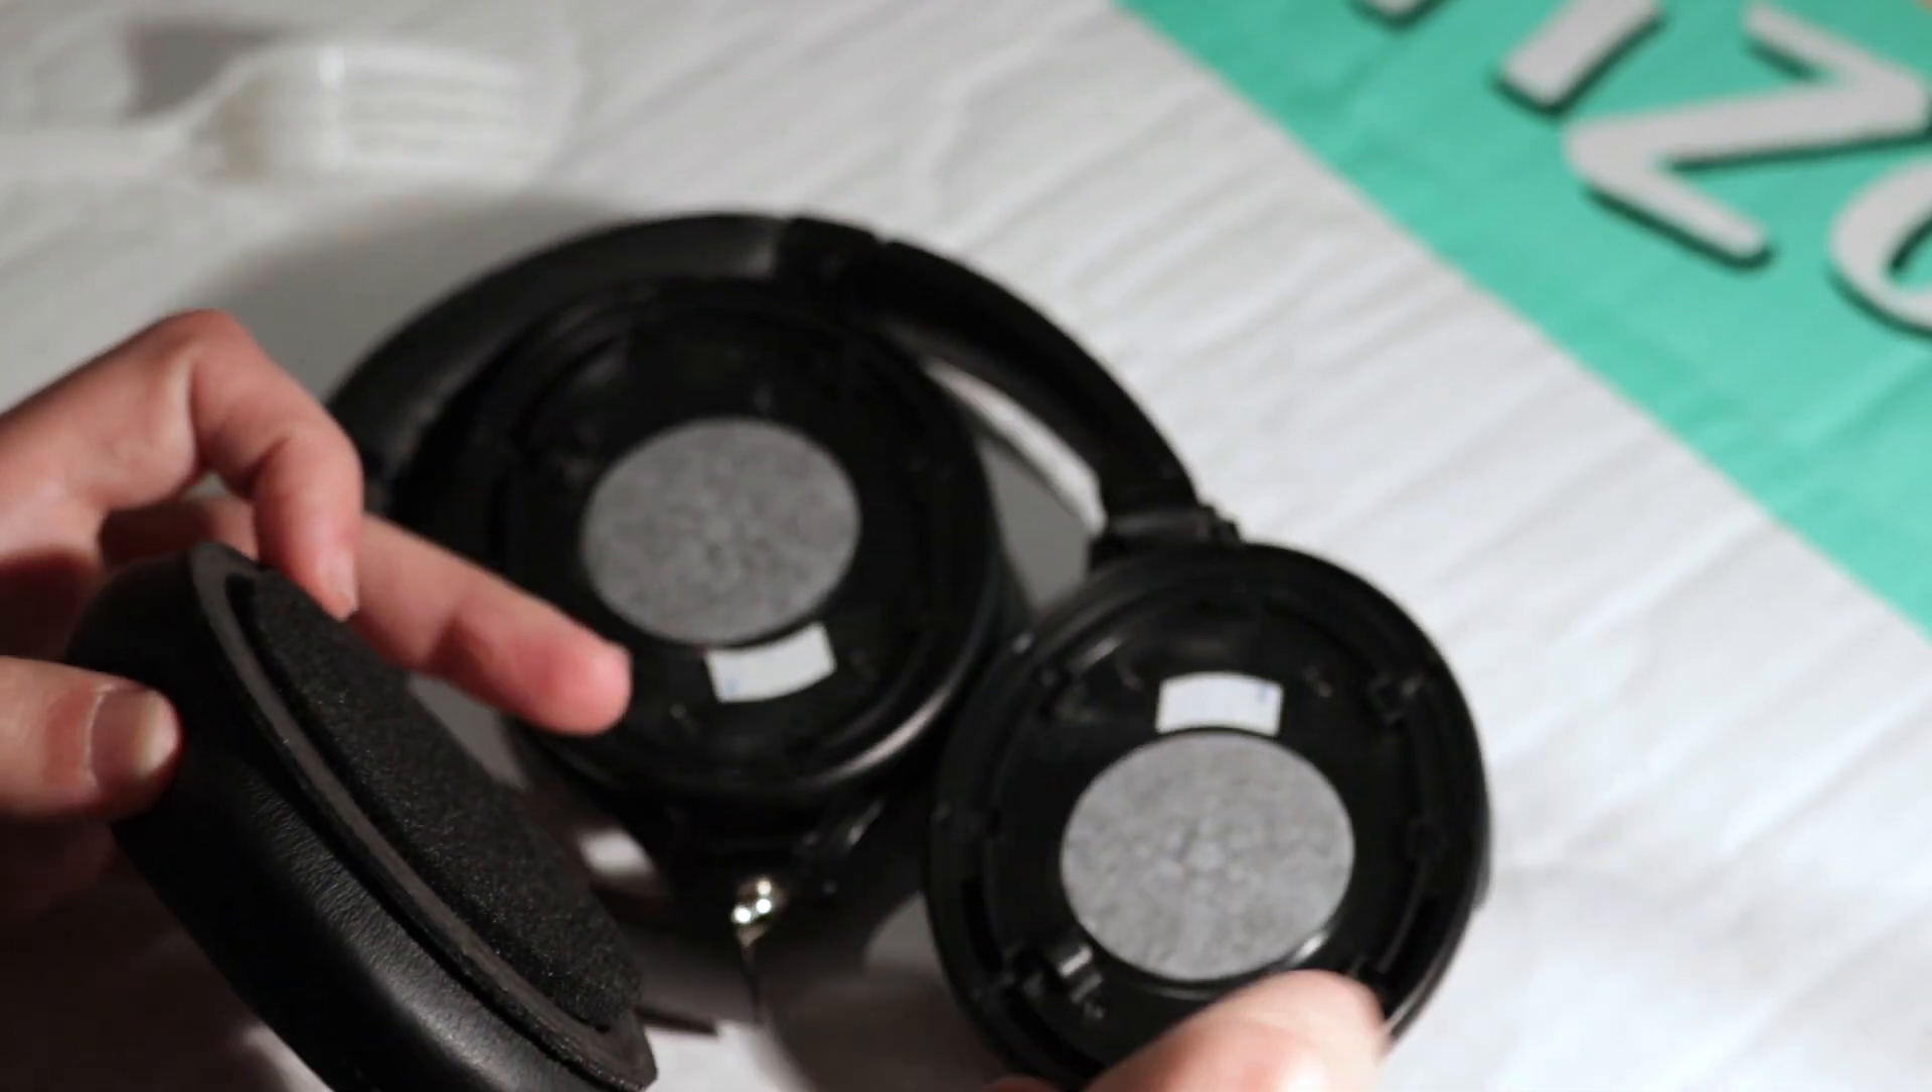The only thing left to do is put these pads back on.